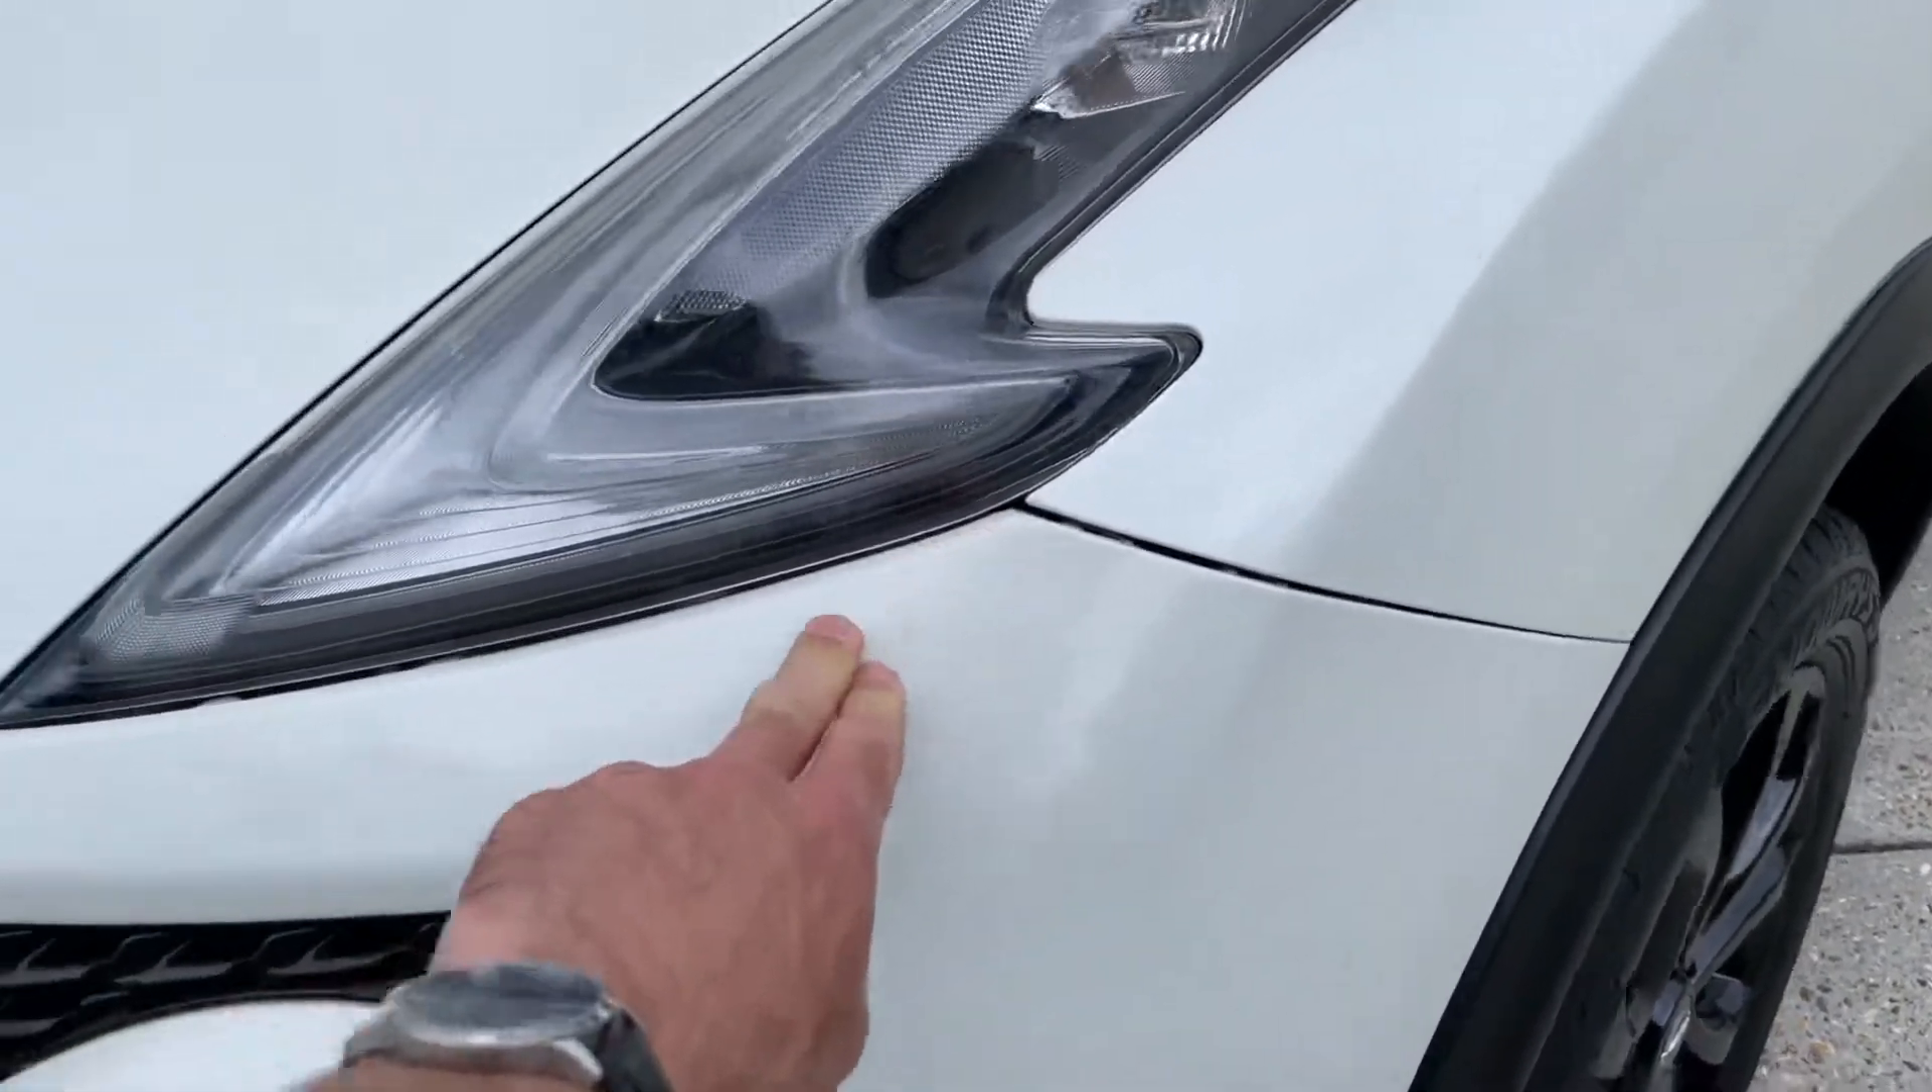You can see this bumper is slightly ajar on that corner.